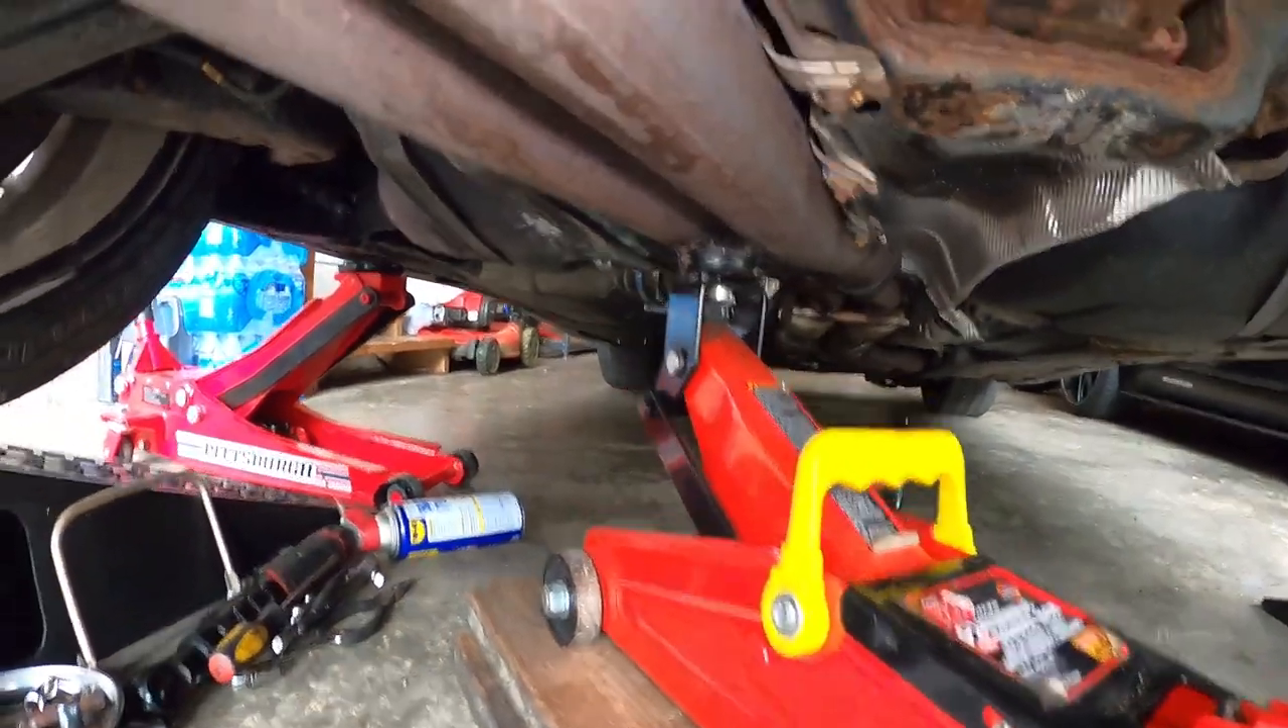You see, I have another jack here just holding the exhaust. That's why it's still up right now.